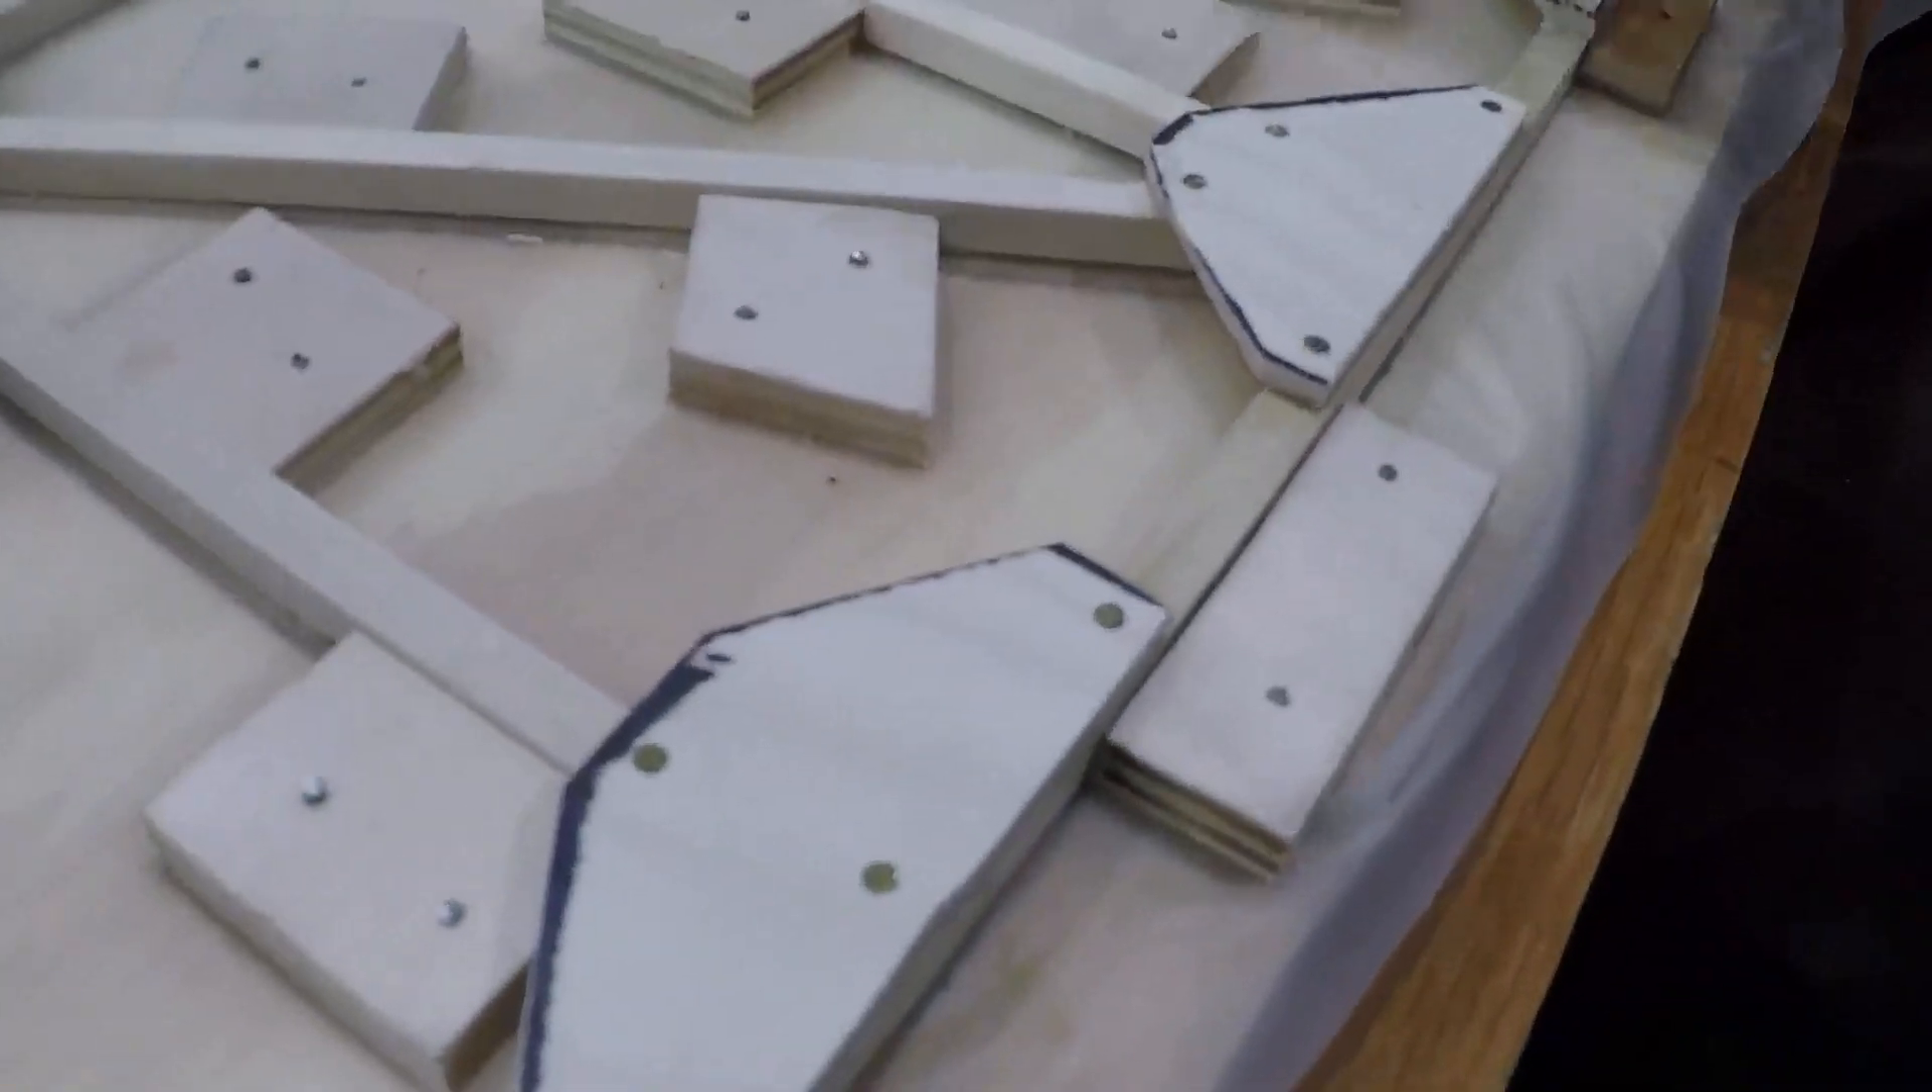So, Josh went through and we glued all these gusset plates in here, put a couple of nails in each one just to hold them.